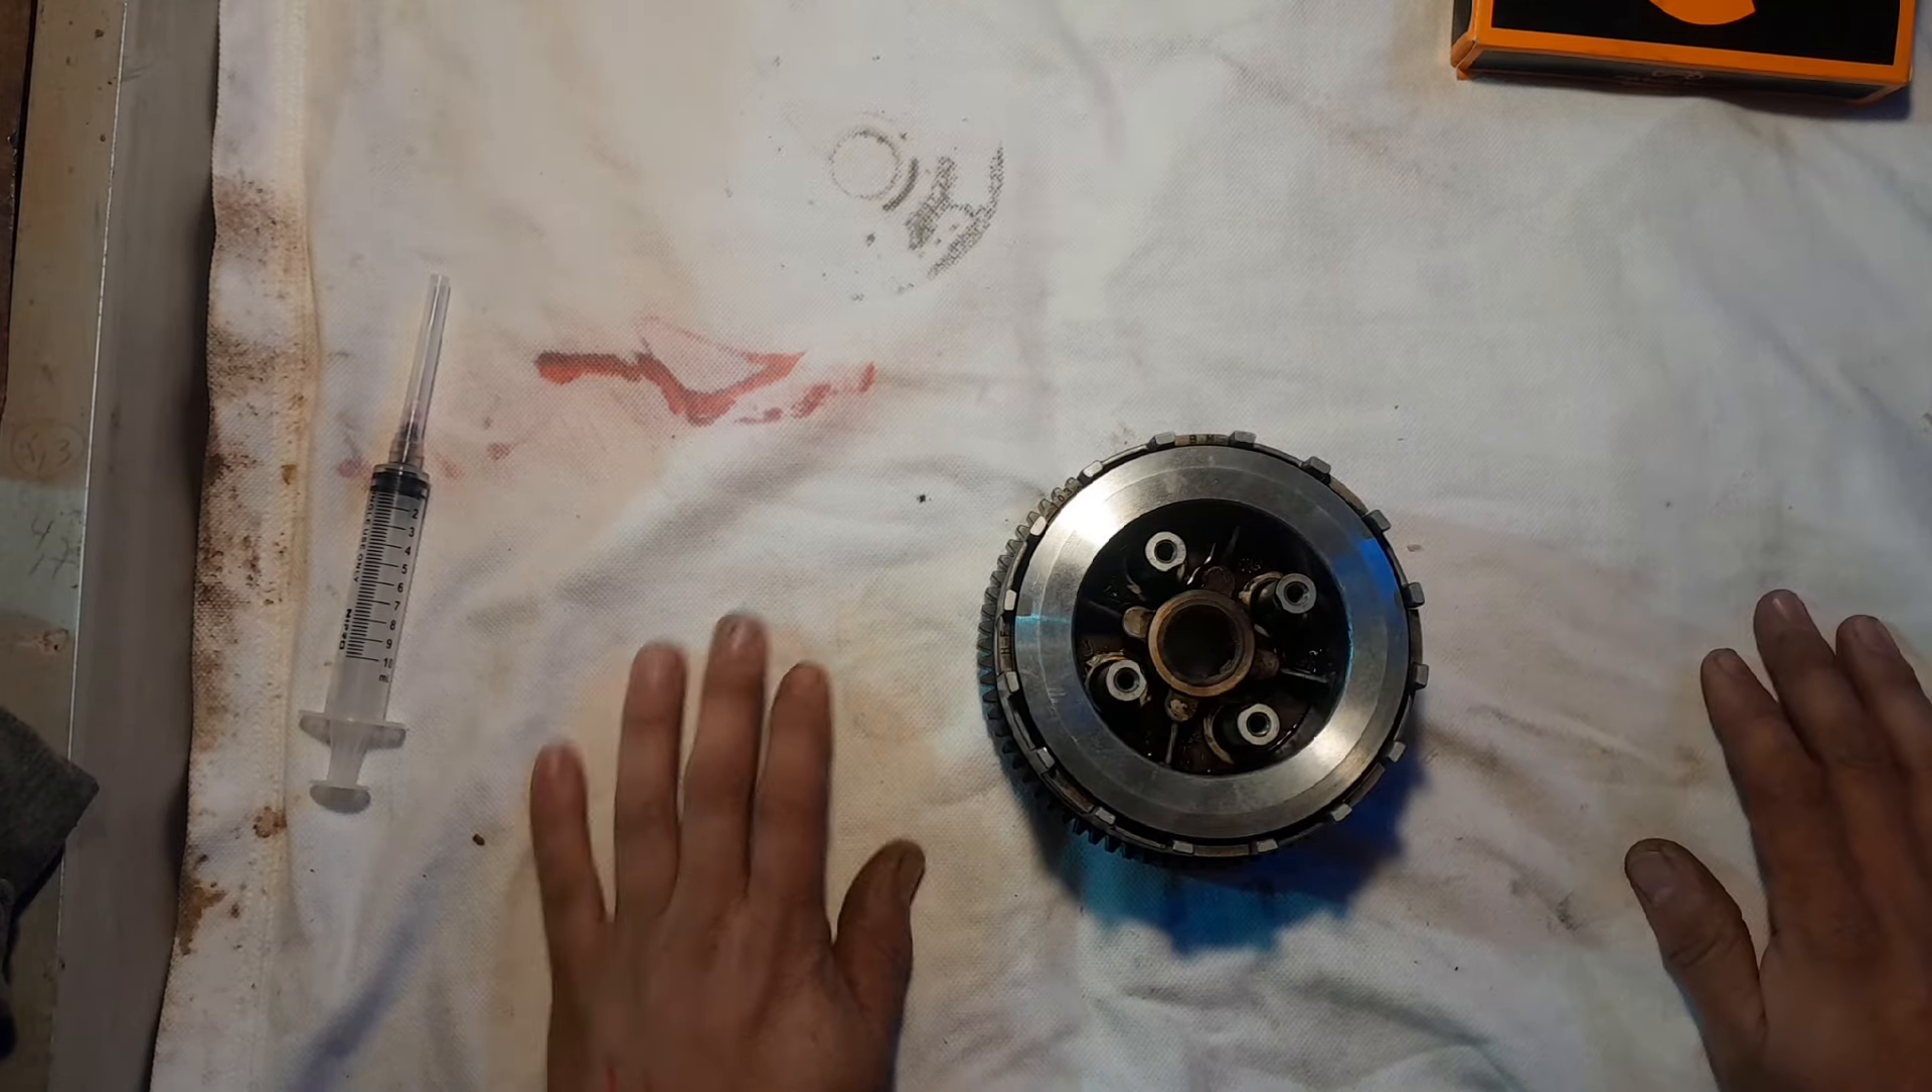Acá tenemos la corona y los portadiscos aquí falta los resortes.